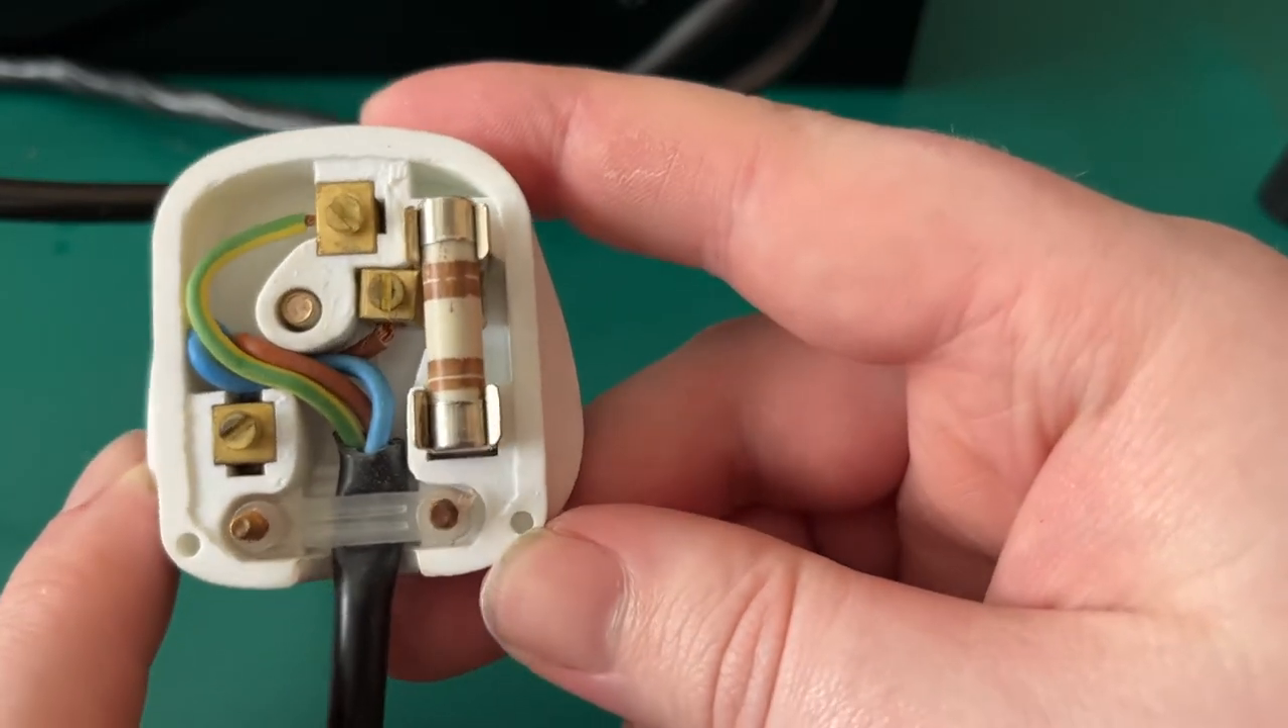I've just taken the back of the plug off.